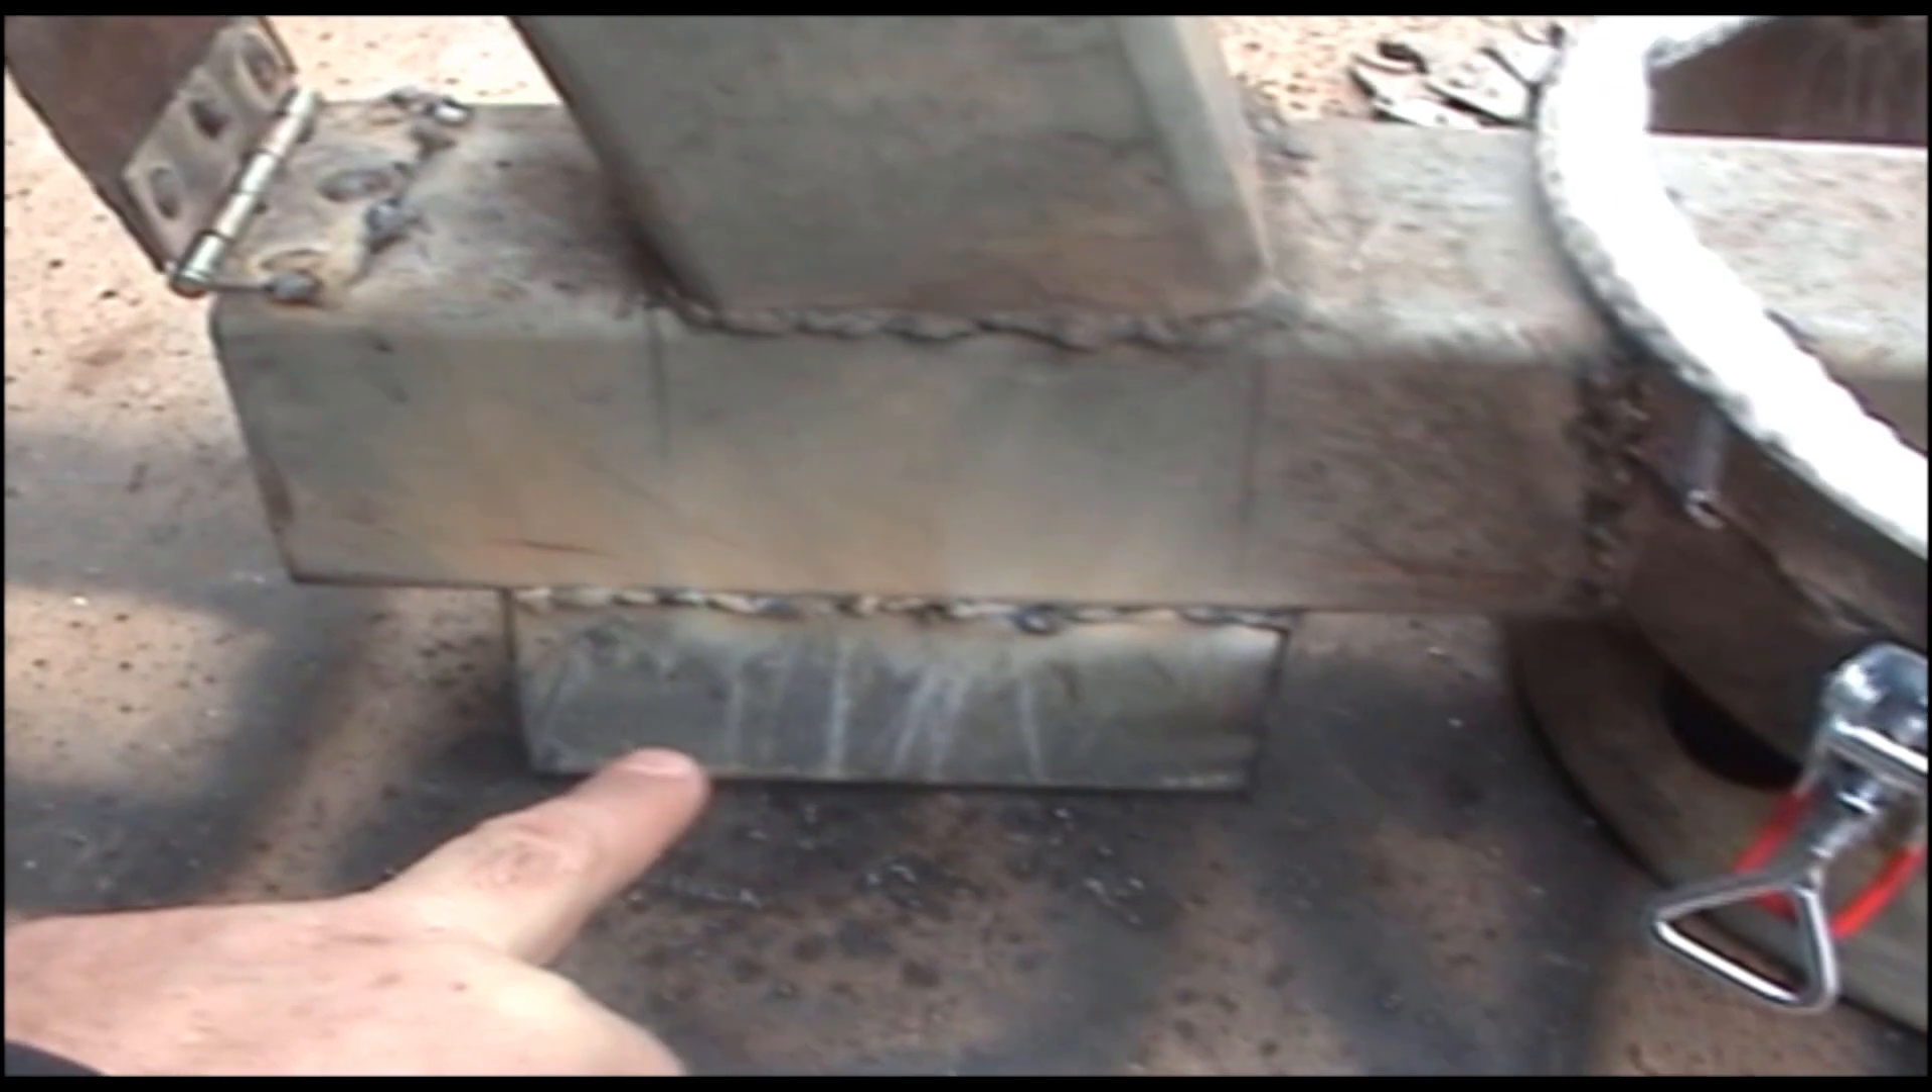Okay I've cut and welded on my firebox well not firebox my ash box.